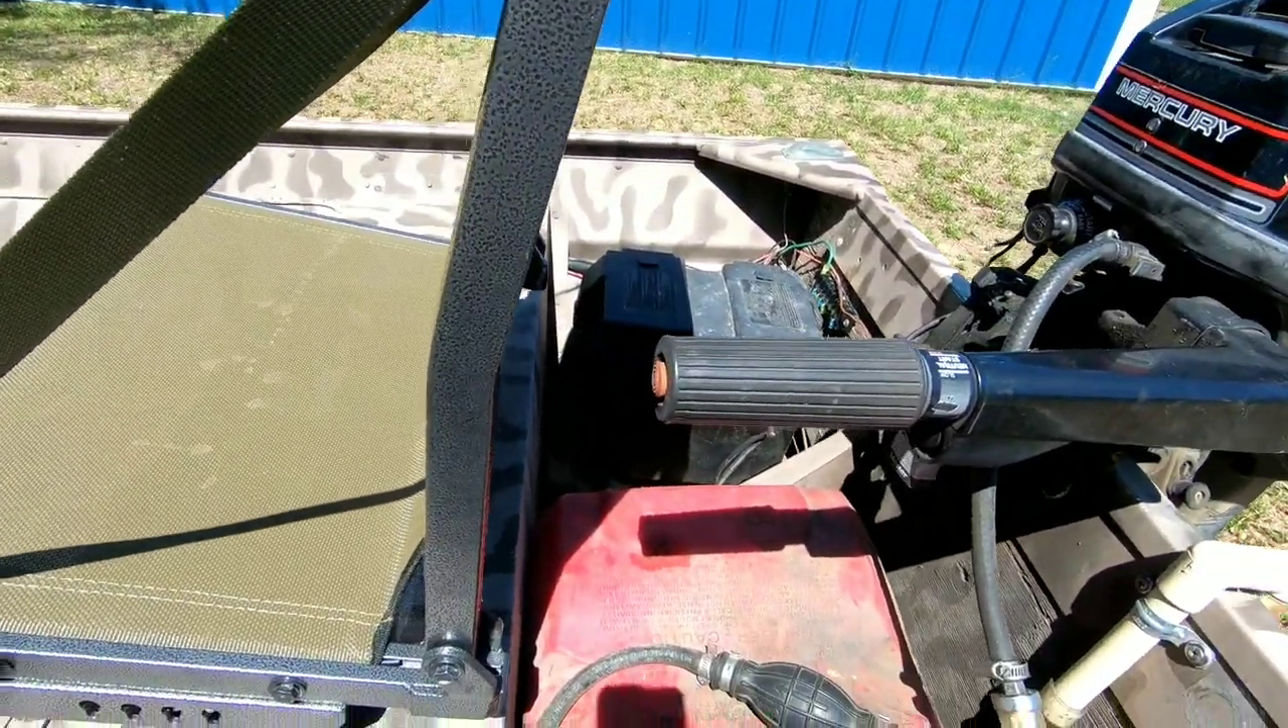A tiller handle is too close to my actual seat in the rear.